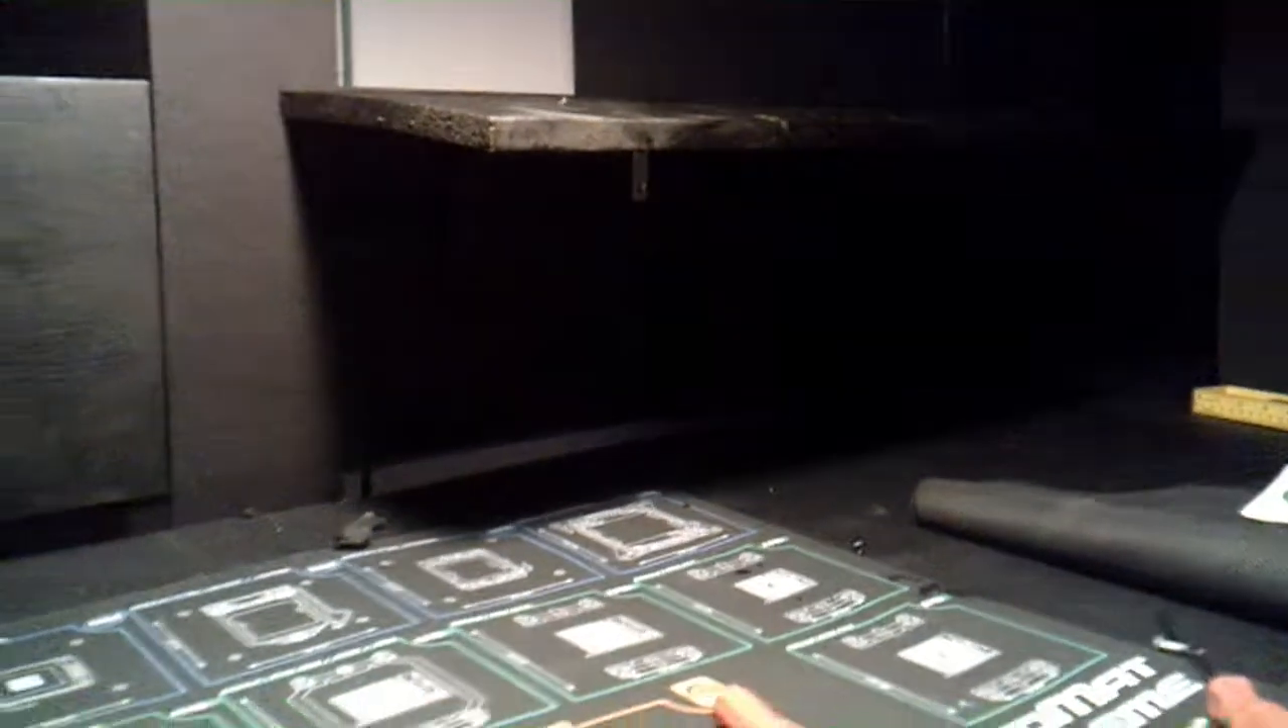Well, I got the shelf installed.